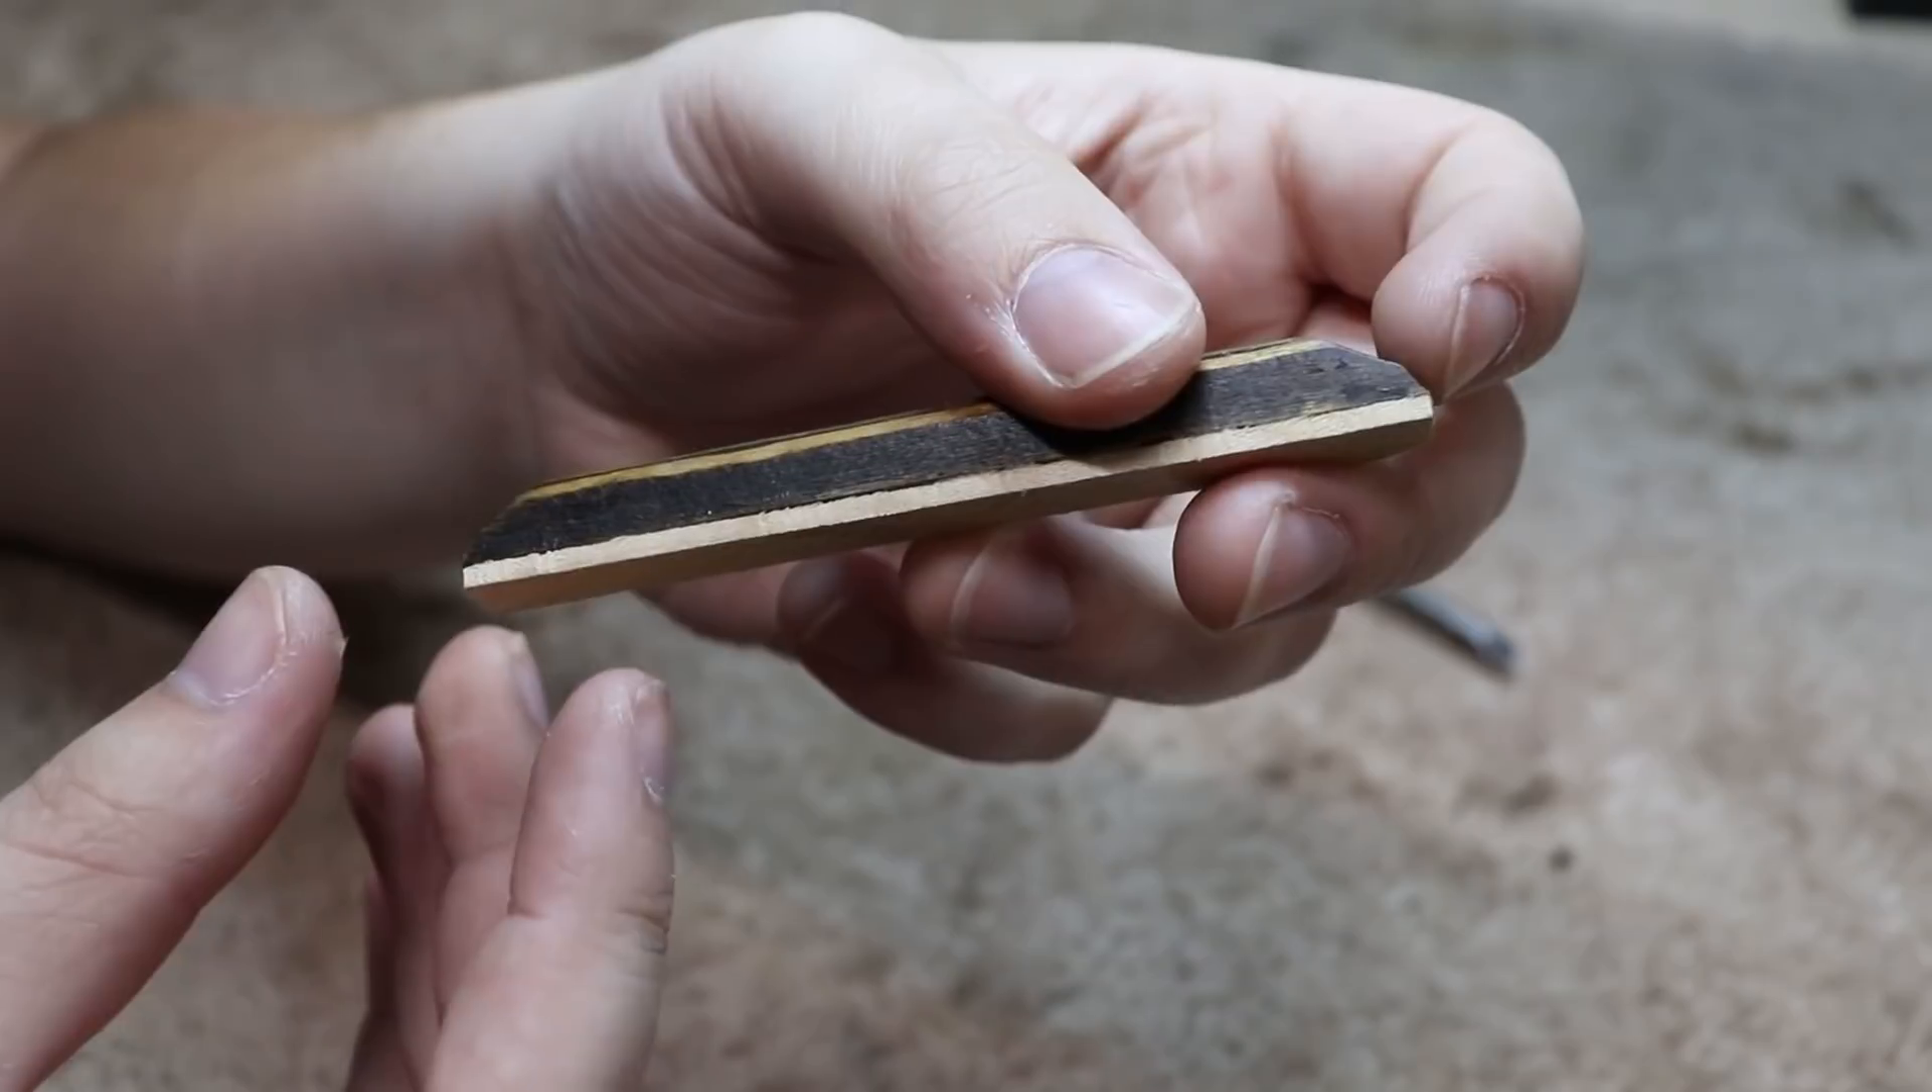So while we were setting up the string height in the action we decided the bridge was actually too low so what we did to fix that was we glued this thin strip of maple on.